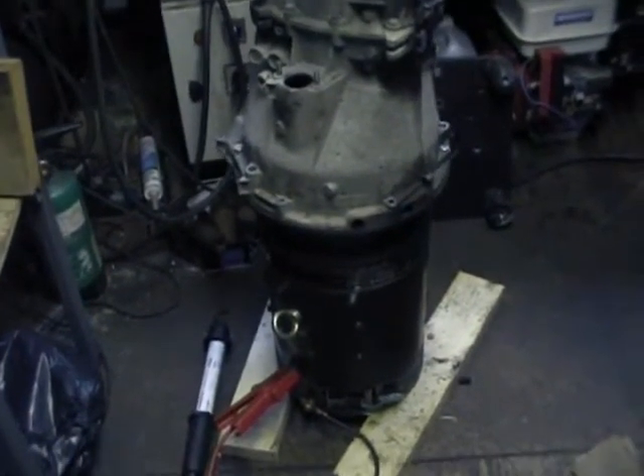So I've now got the gearbox just sitting on top of the motor there.